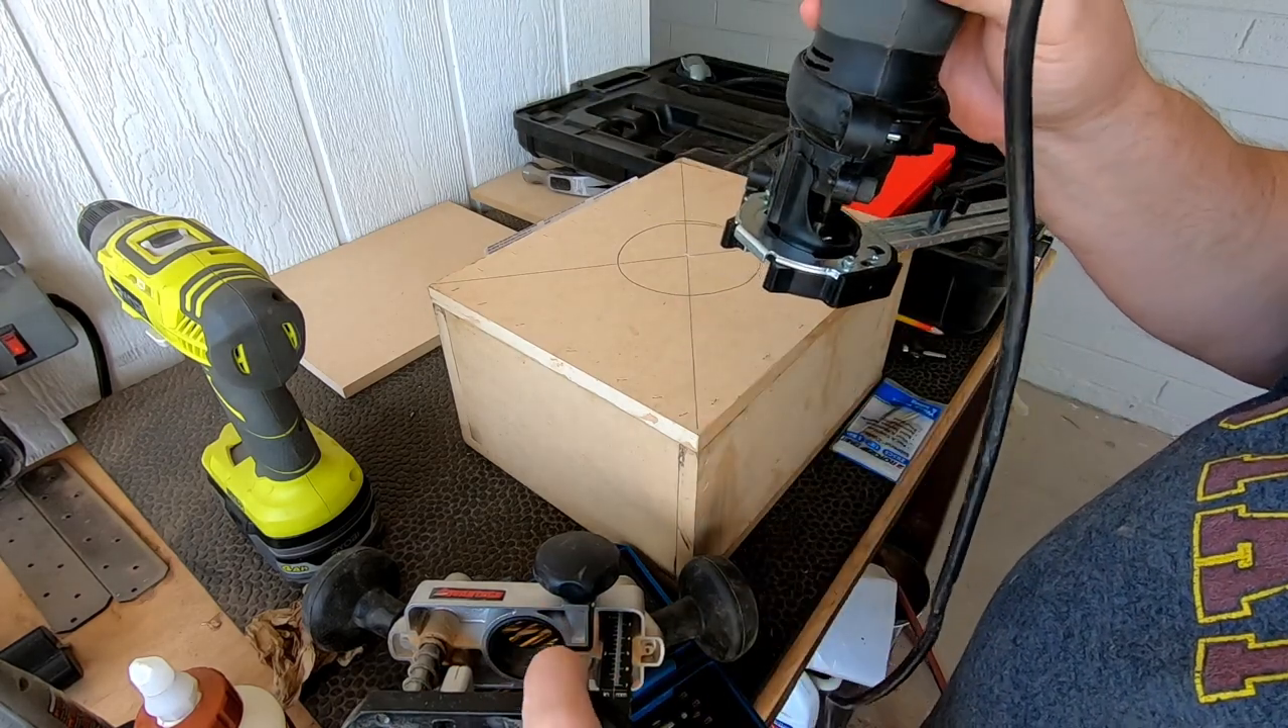Okay, I don't have a whole lot of battery left on this, but I've got the box all together.